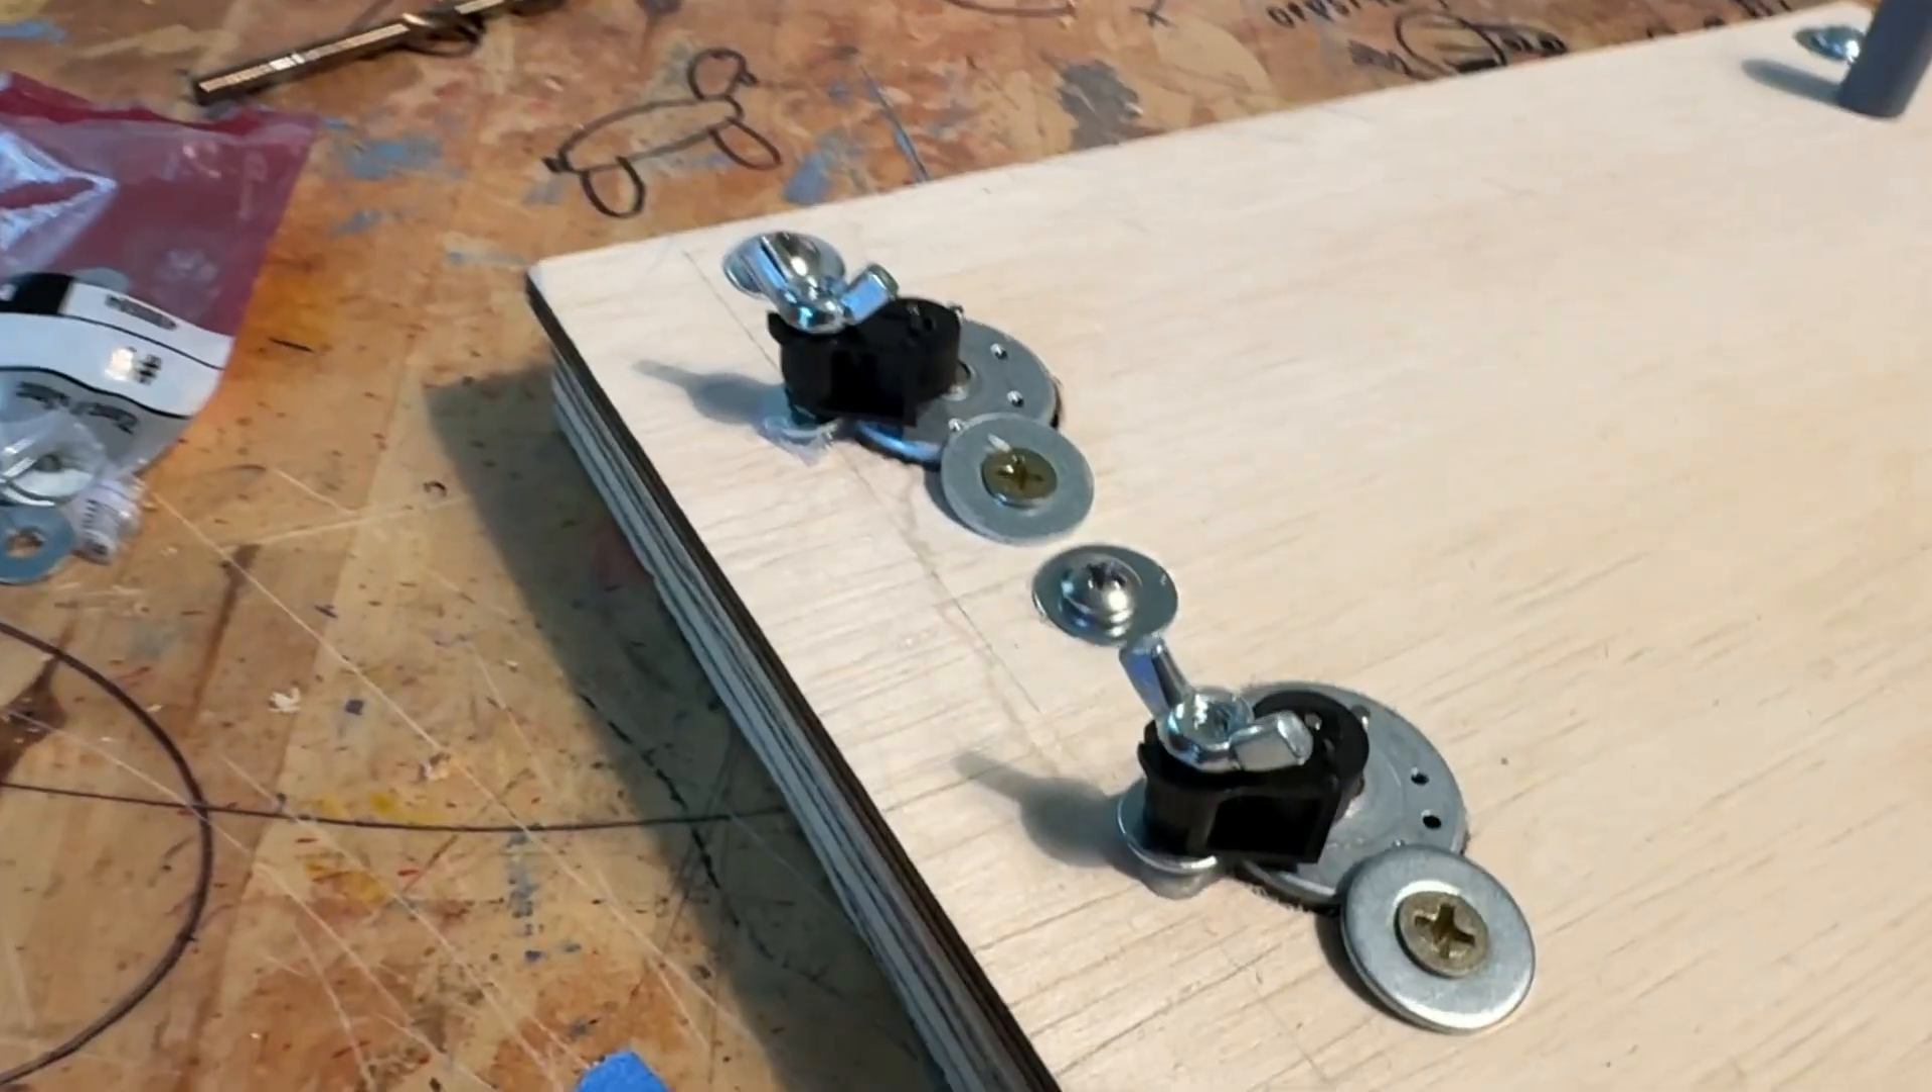So I took a screw, glued it in upside down, put a washer down, put that roller element on top of the washer and then use a wing nut to tighten or loosen that roller as I need.